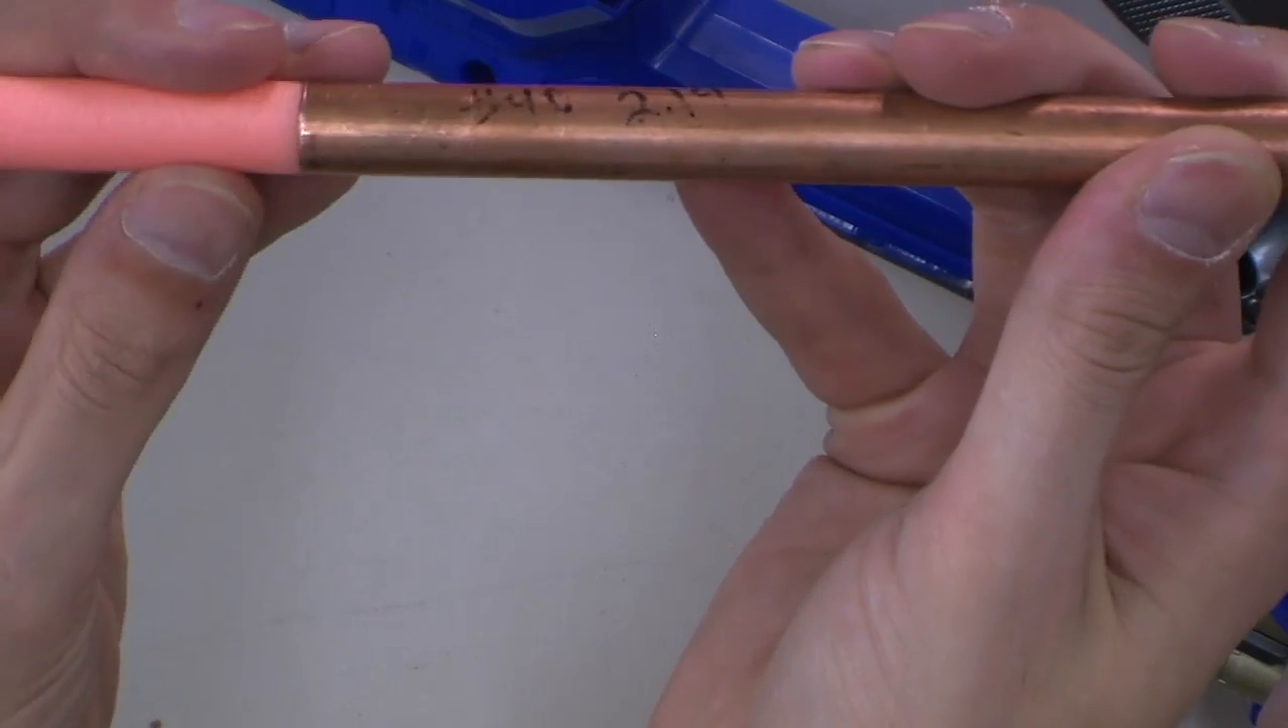You'll notice that the dart matches the diameter of the tube they are the same.